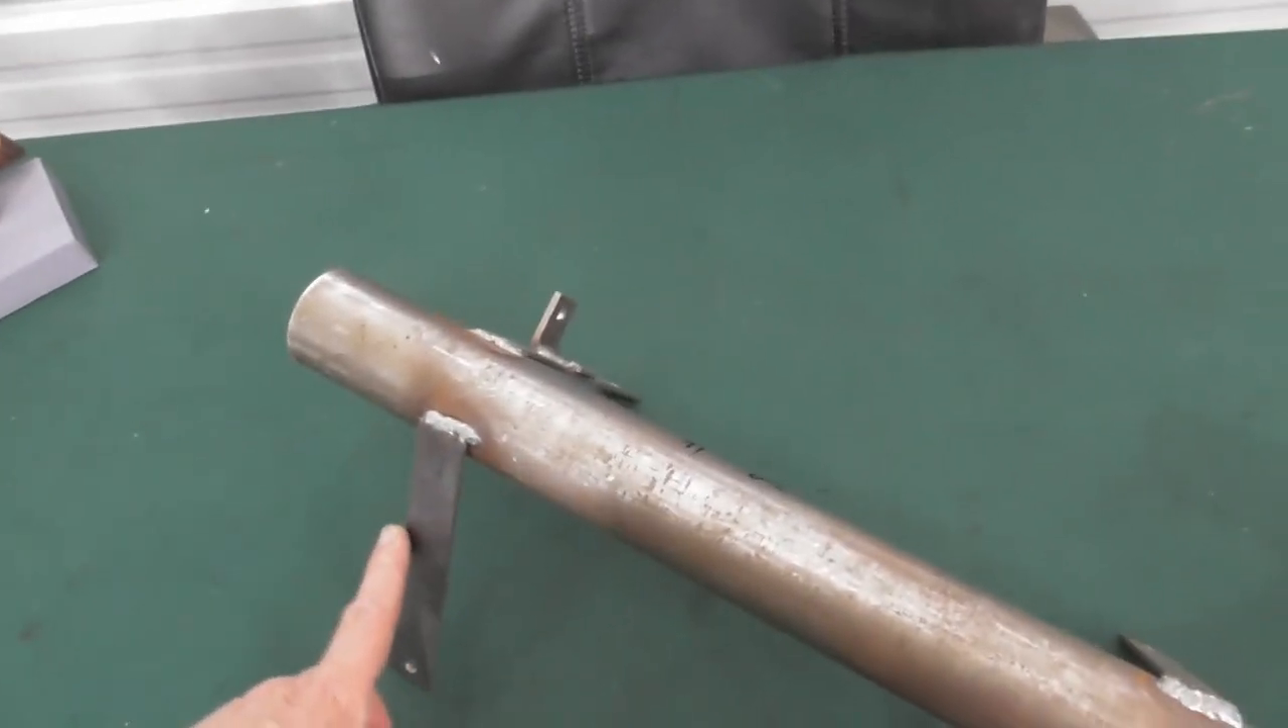Now here we've got these supports welded on.